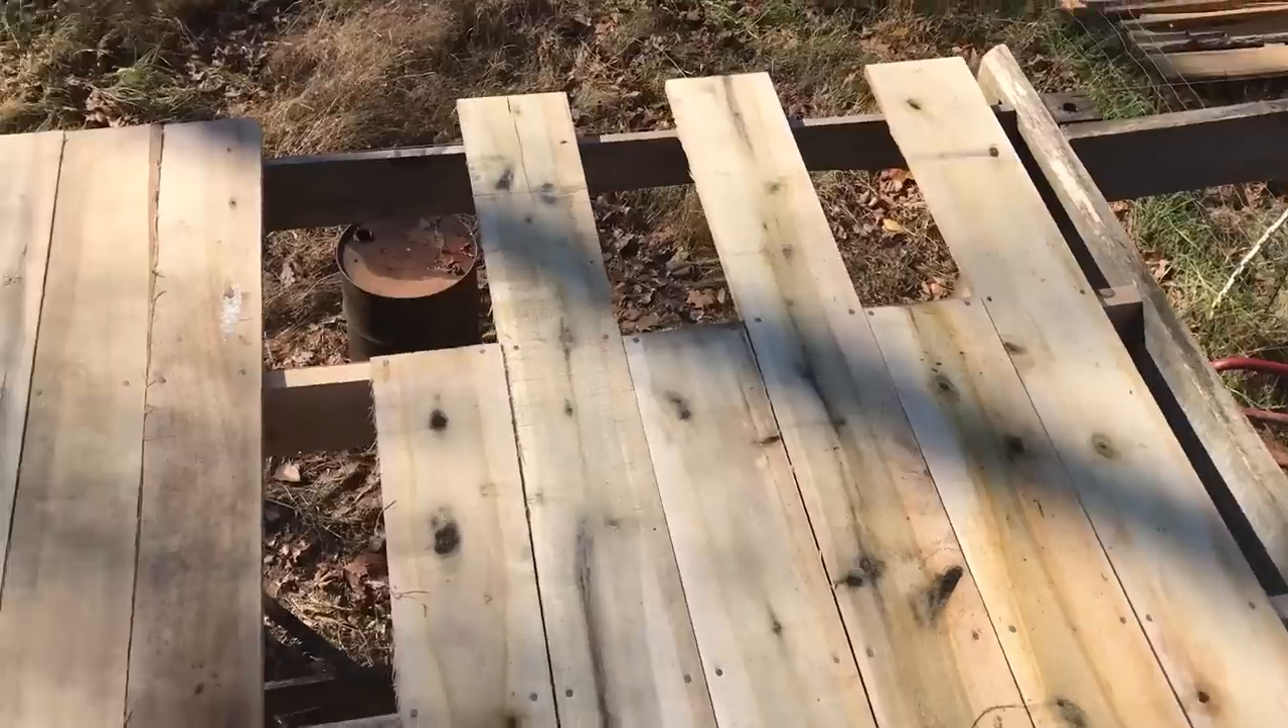As you can see, I staggered my boards to give it some more rigidity and just do the things I guess you're supposed to.